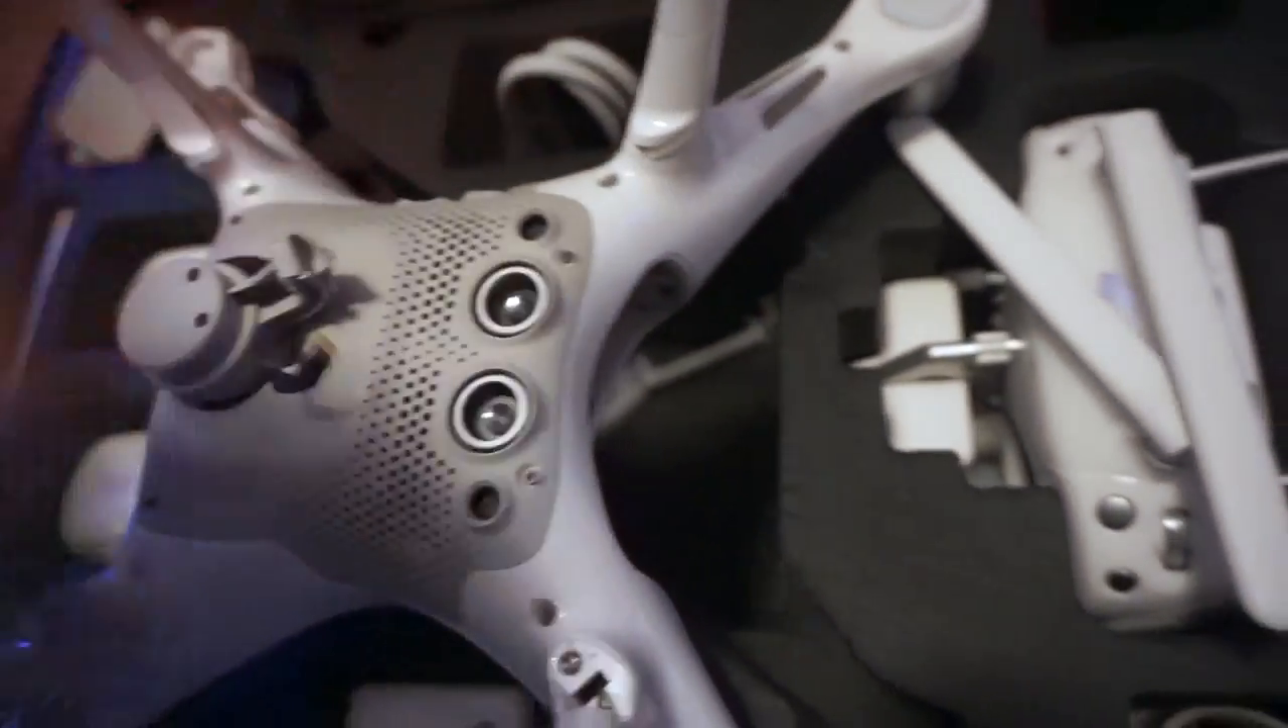The legs are kind of detached.